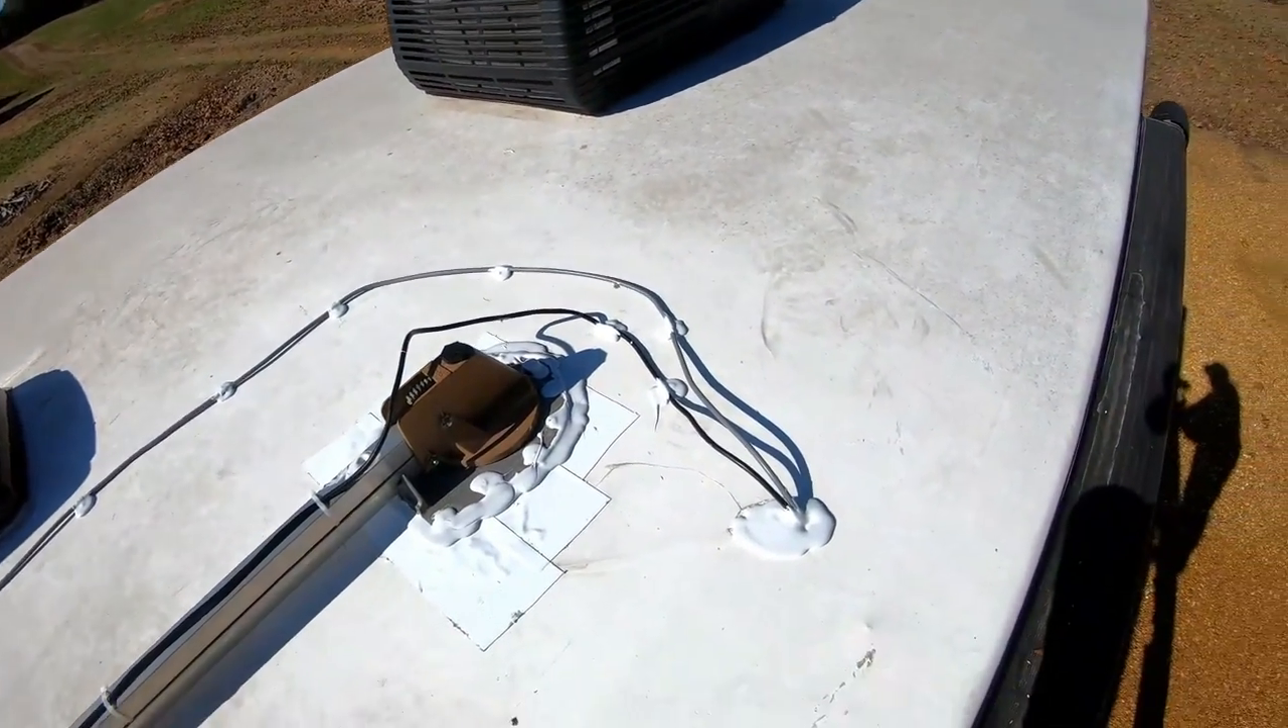It's all screwed down and glued and then our cable is all screwed down with cable straps and put some DICOR on it so they won't leak and then down into the cabinet there.